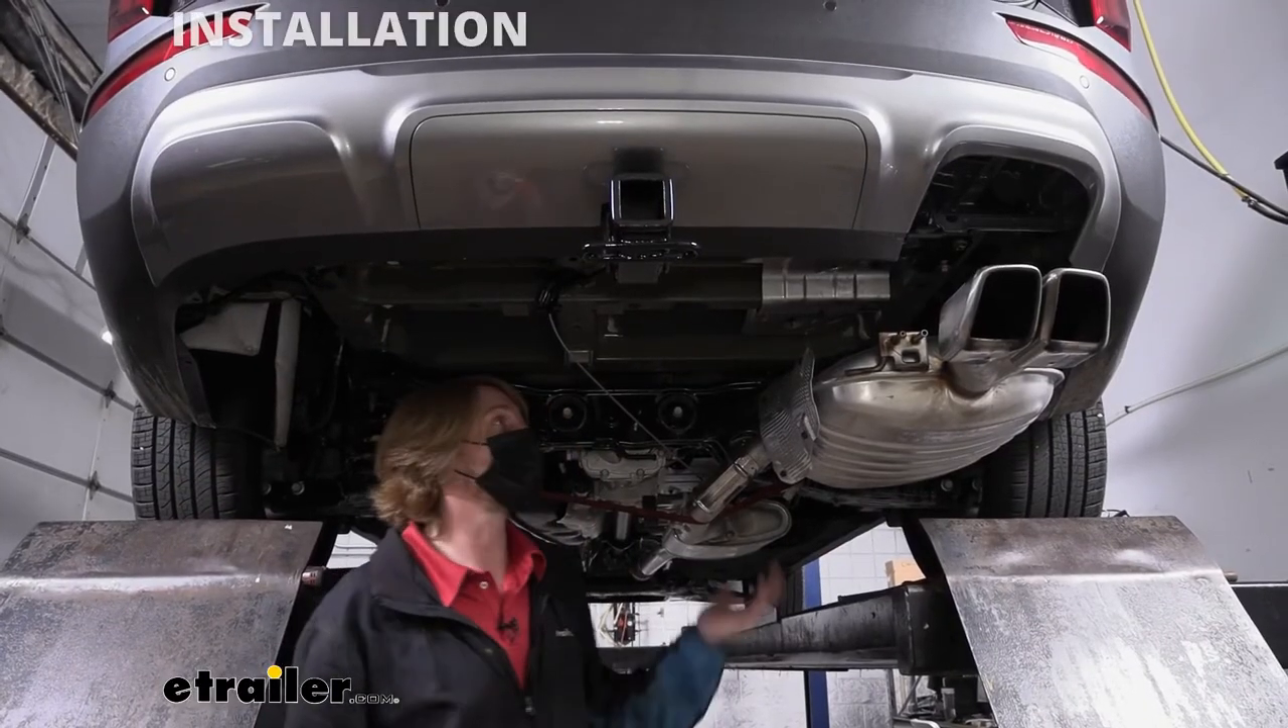Now we got our hitch installed, we can put our exhaust back into place.